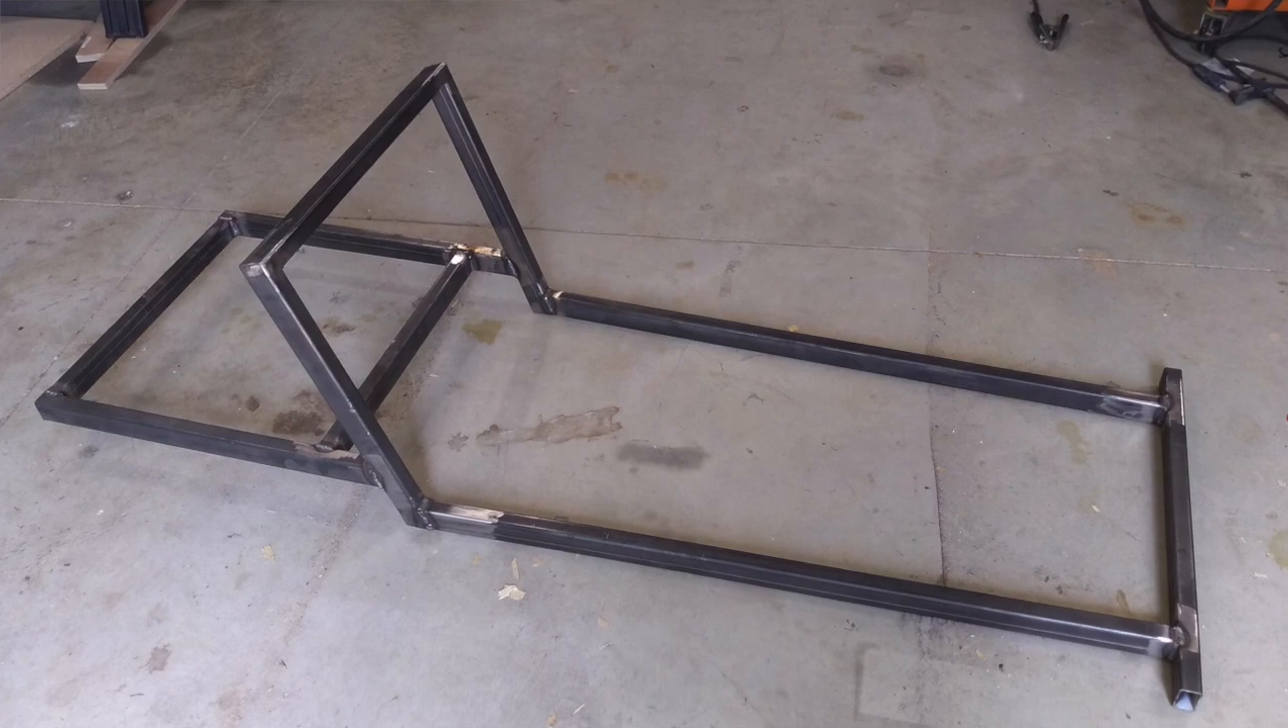We got the basic structure of the frame is done. It's welded up.